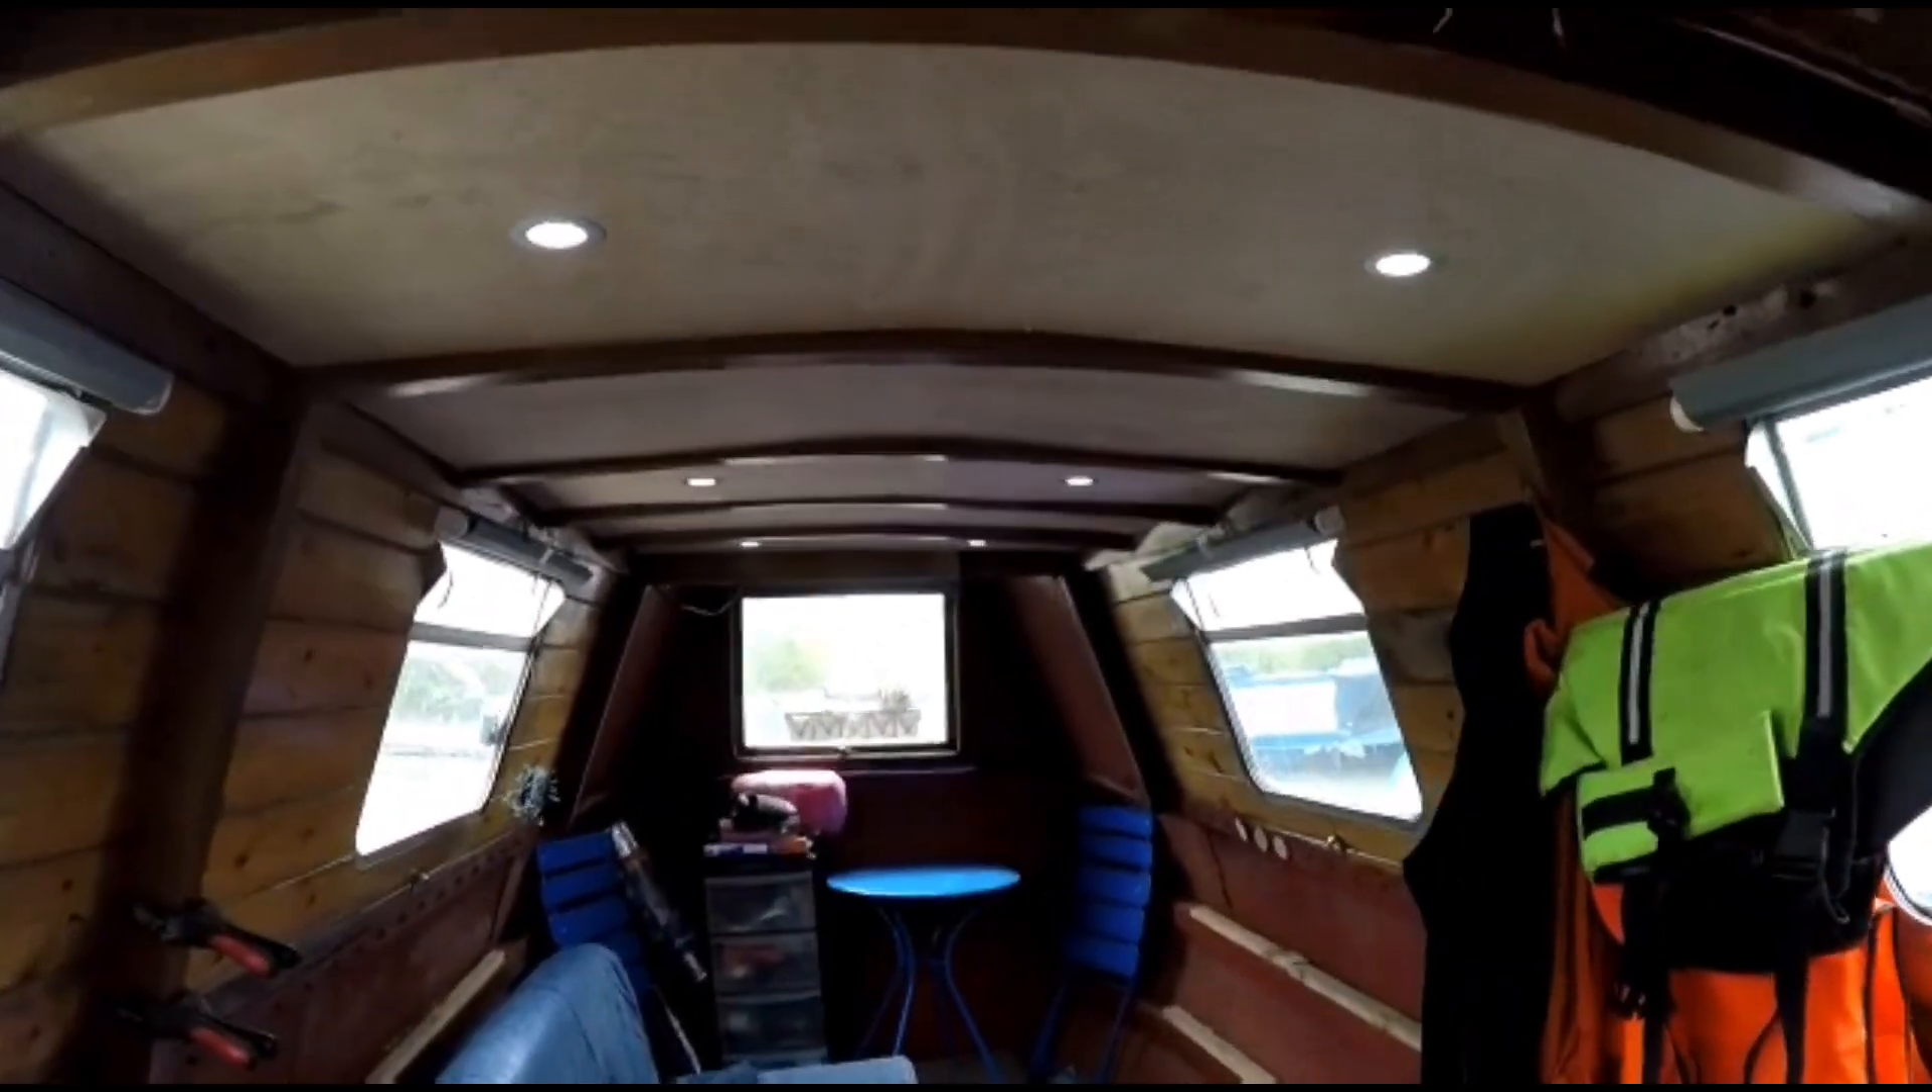I've finished doing all the lighting as well.